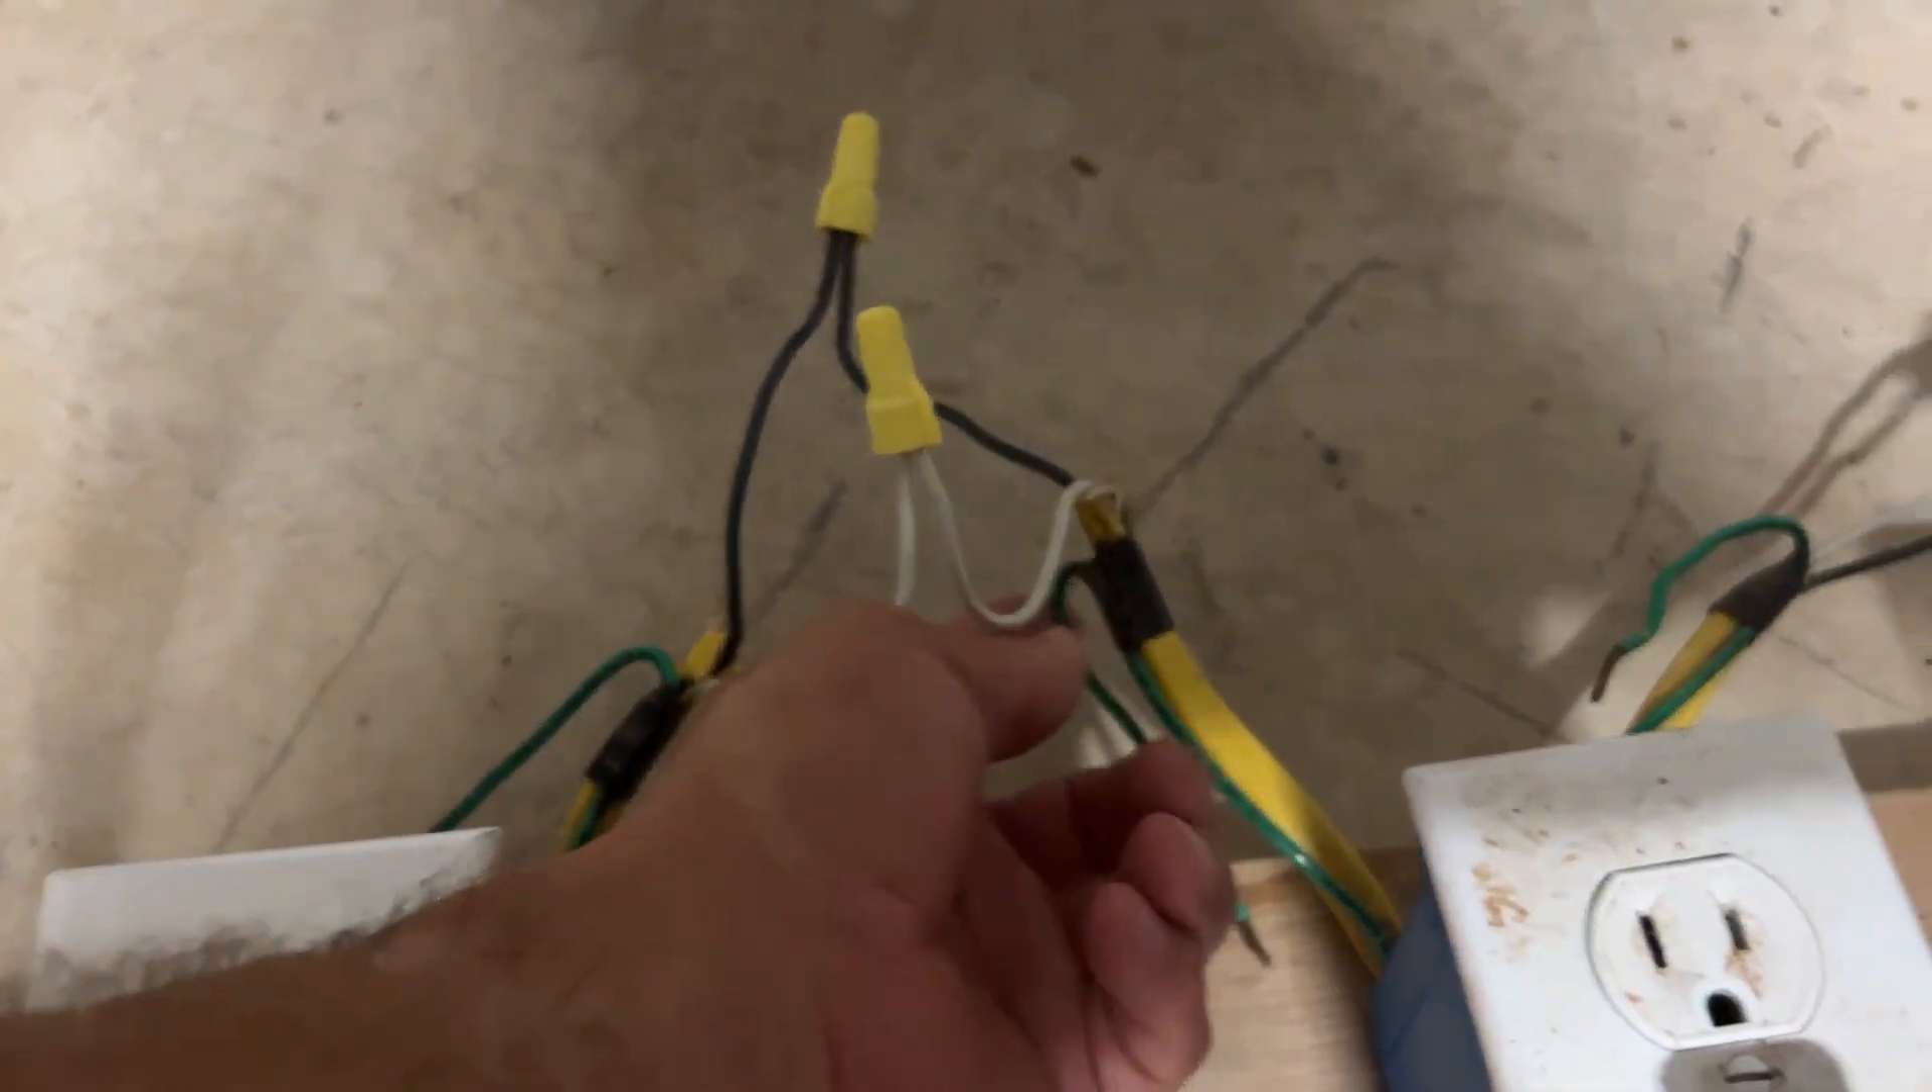You can see that the hot neutral wires are connected but the ground wire is not connected.